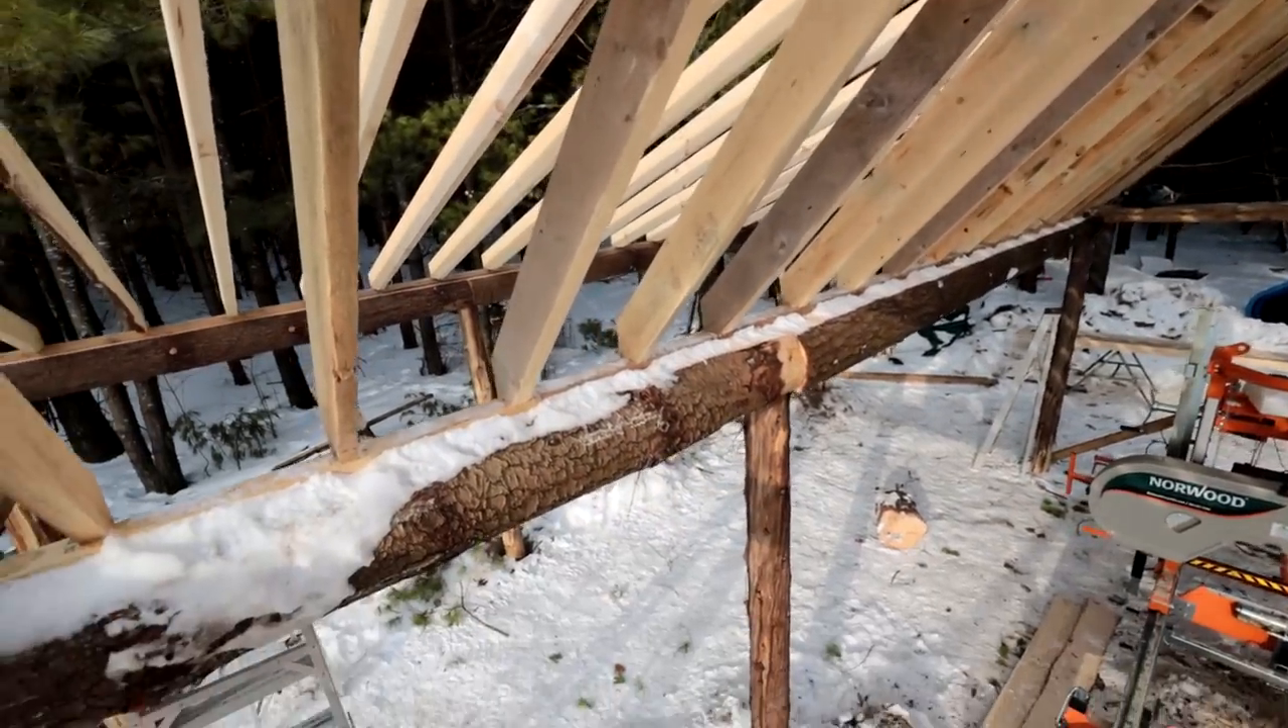We've got the roof all built out all we need to do is strapping now.